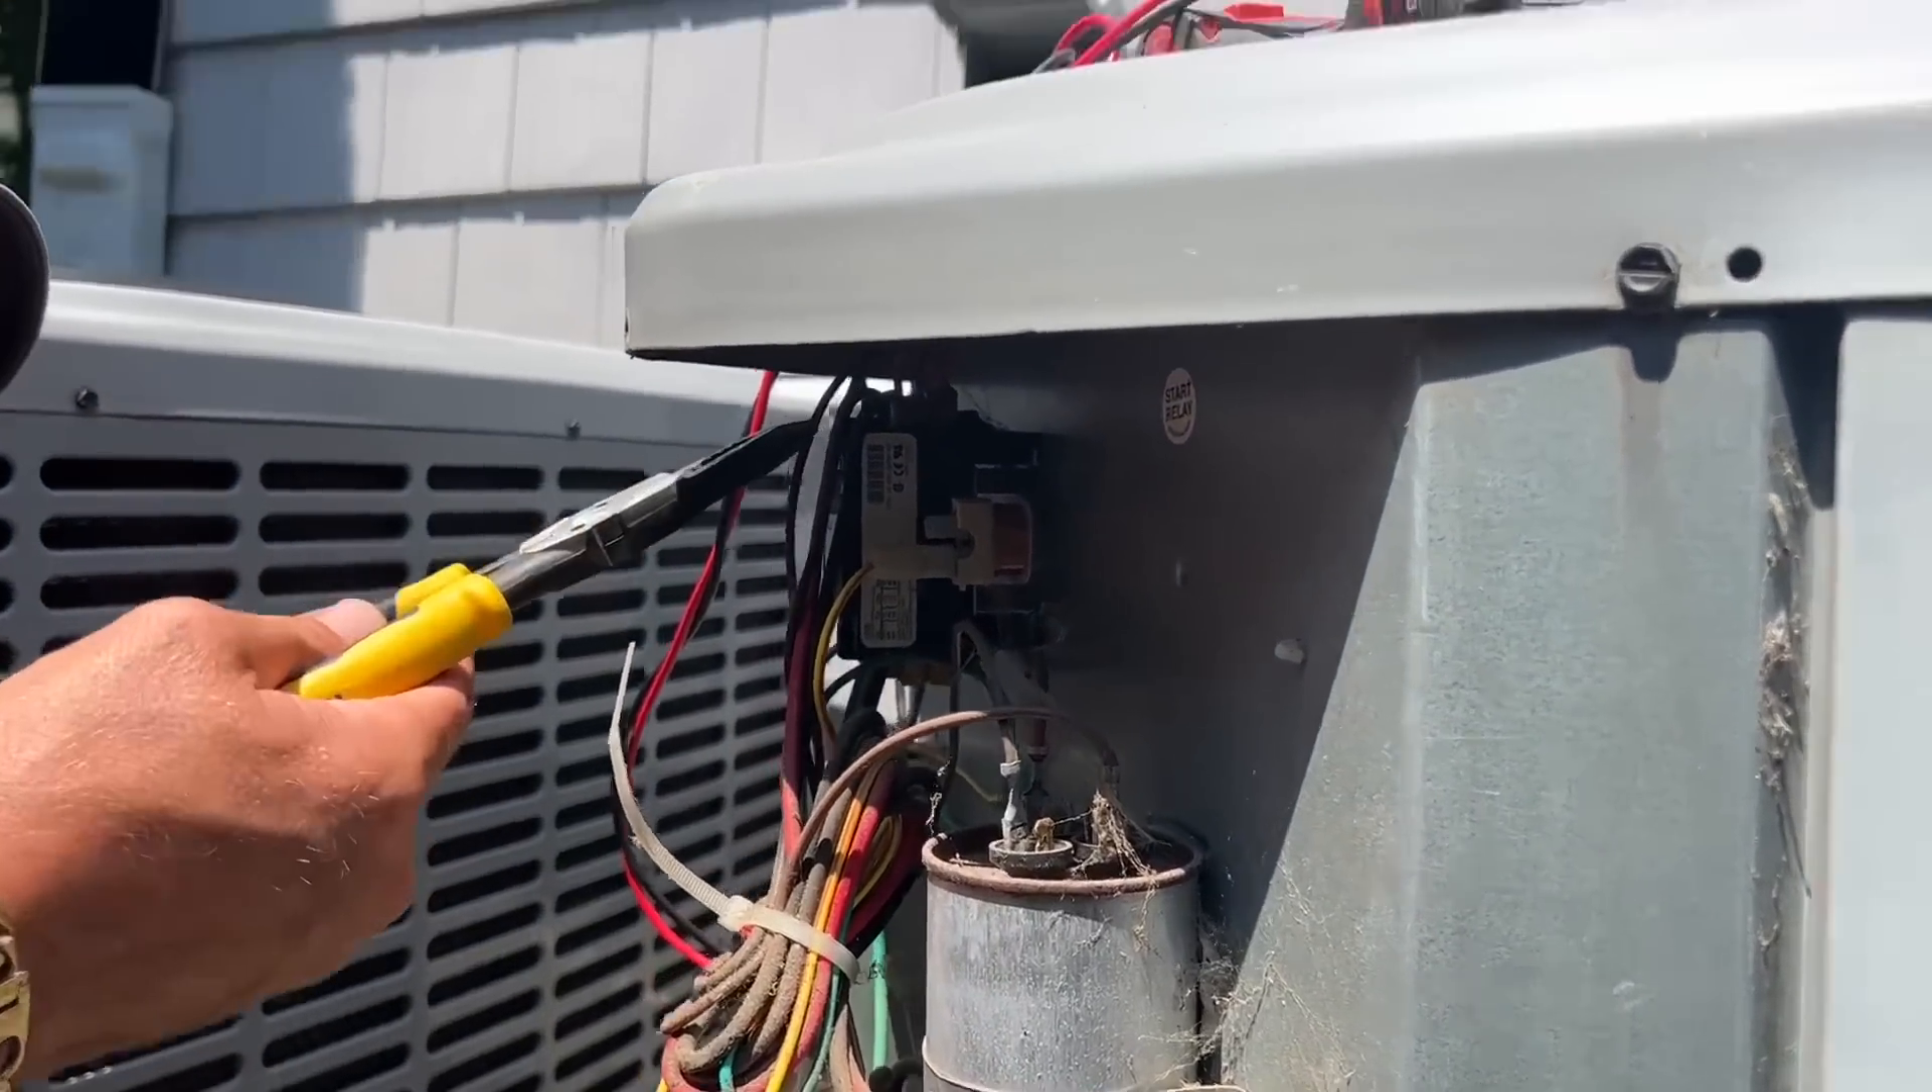So the next thing we're going to do we're going to head on over to the electrical compartment that you notice that the cover is already off right.